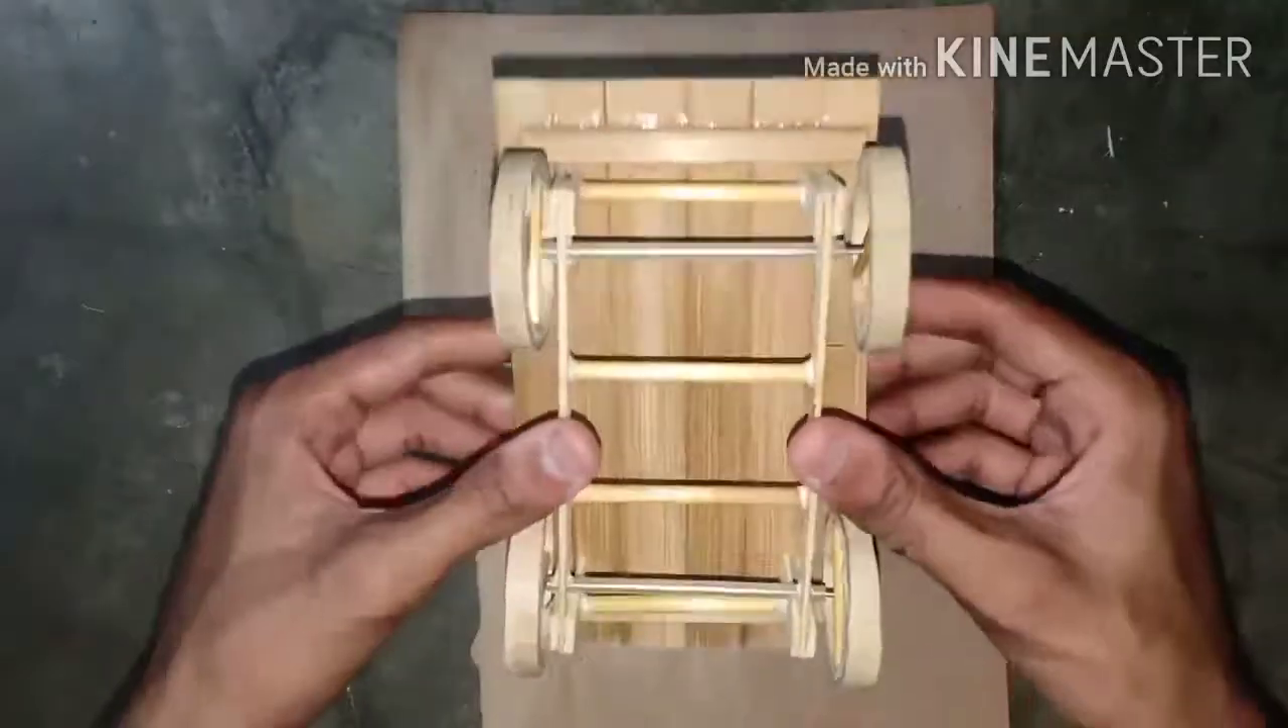آپ دیکھ سکتے ہیں ویل لگ چکے ہیں۔